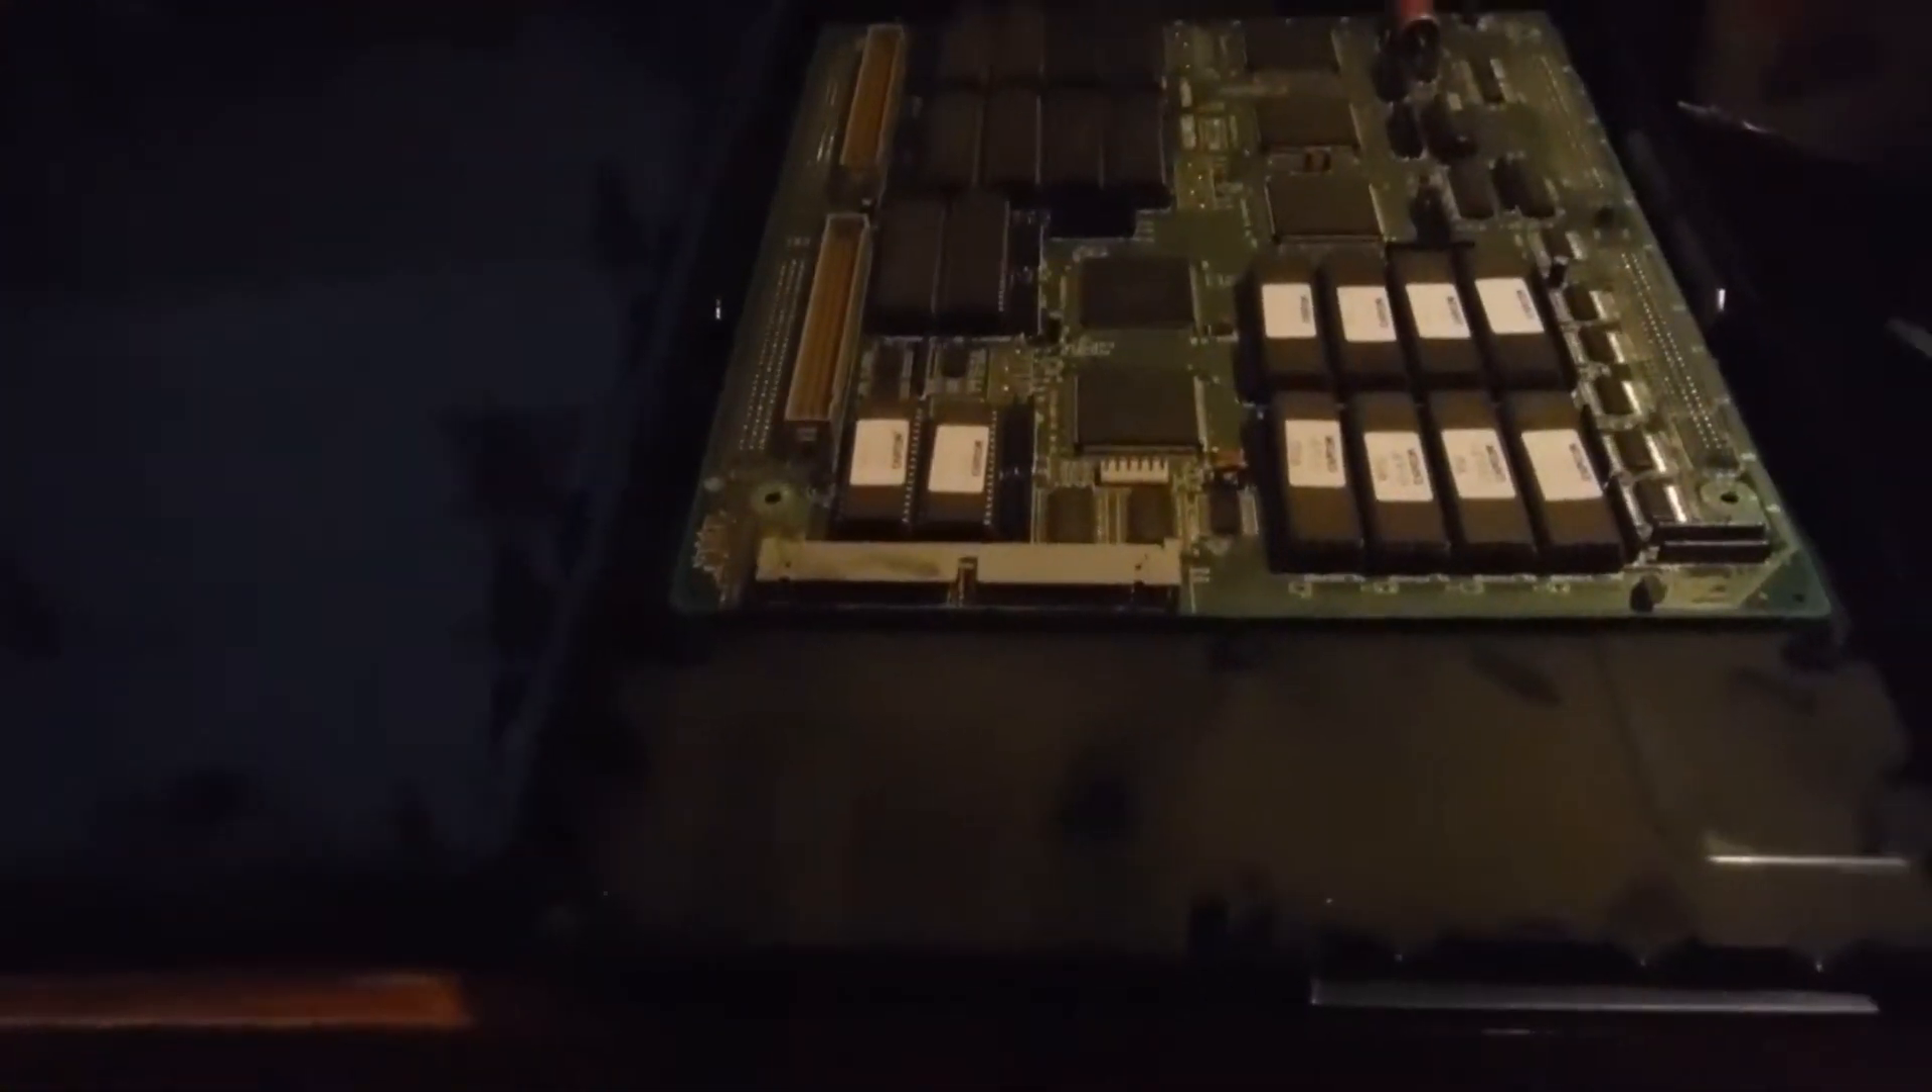Alright, the shell casing's off. You know, you can see the board here.